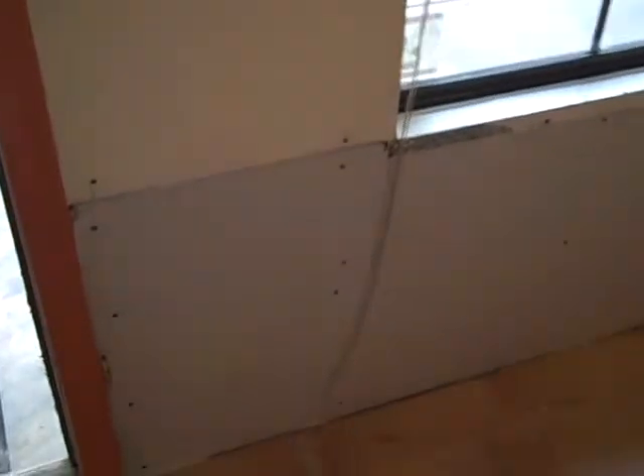So as you can see, the drywall is starting to be put back in.